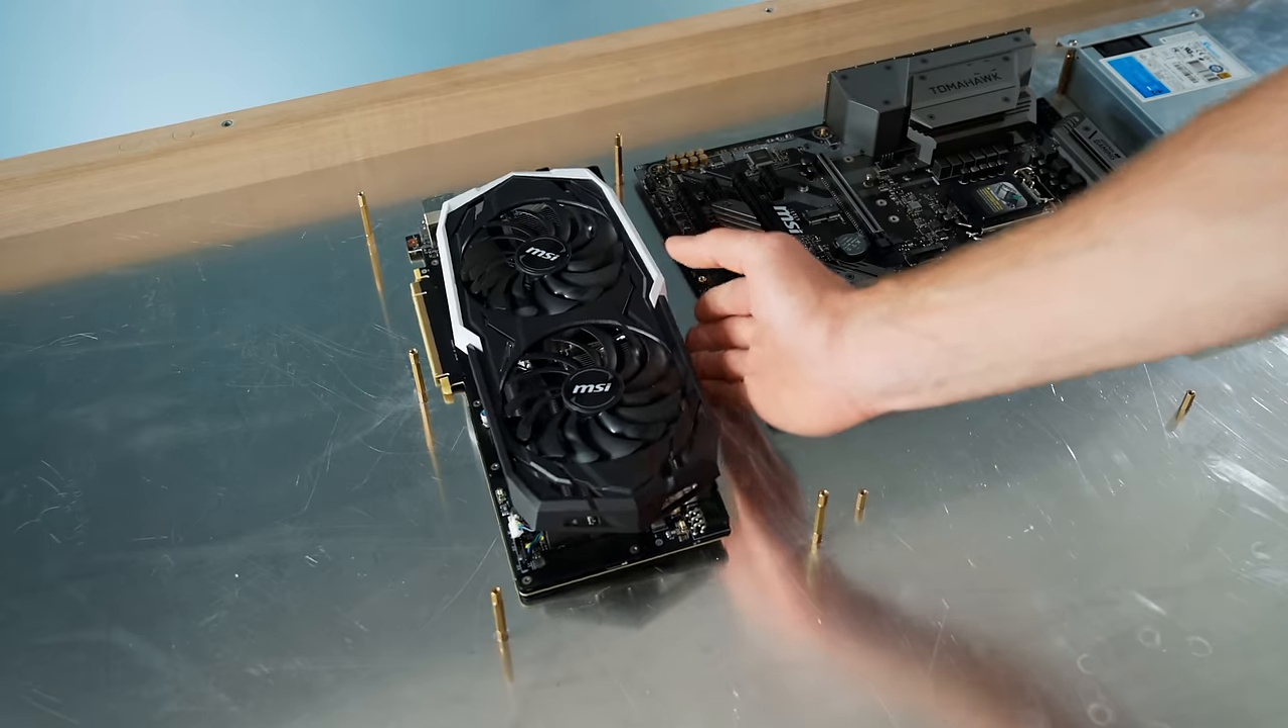Lastly, for the graphics card, you'll notice that I've added yet more pillar supports that surround it.